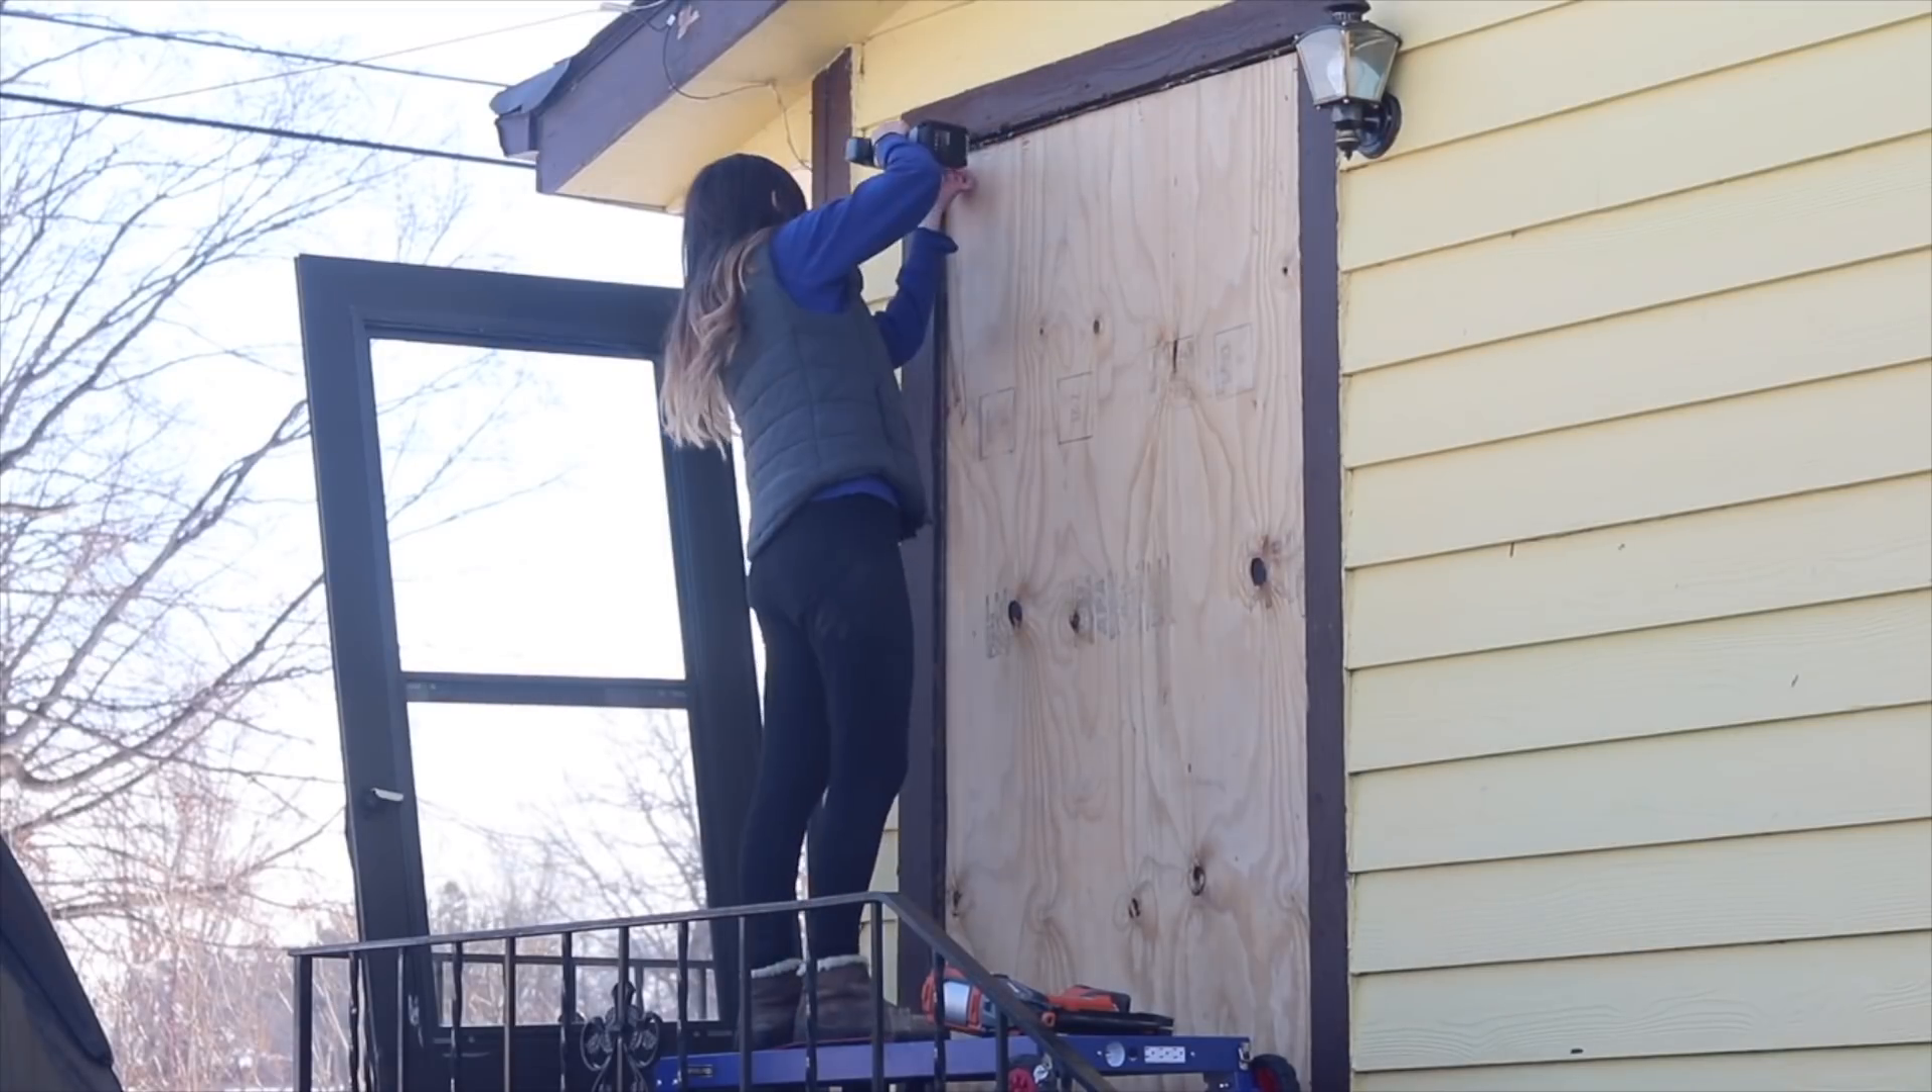Oh my gosh three quarter inch plywood is heavy as indicated by my face but I got it into place and then I screwed it against the existing framing.